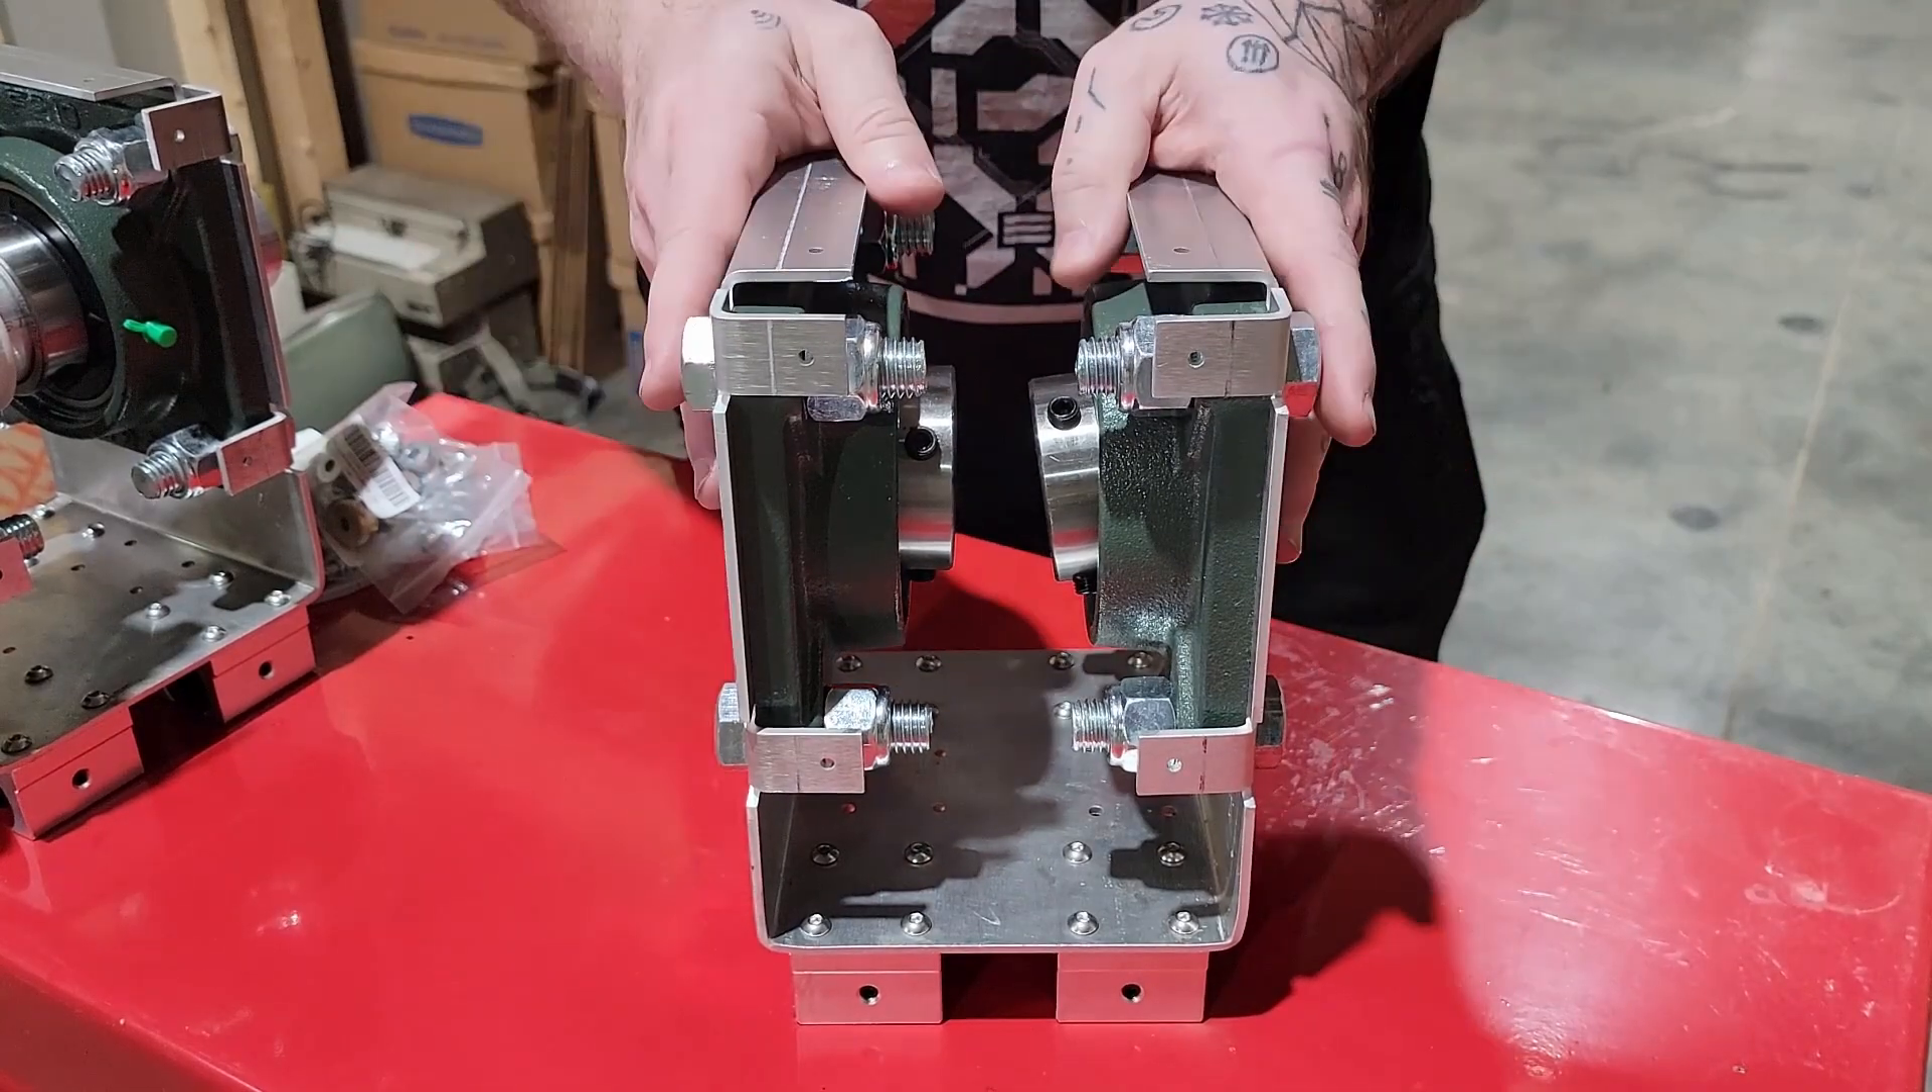As you can see the big beefy bearing blocks fit into the bracket perfectly I have them in here with some 7 8 bolts.